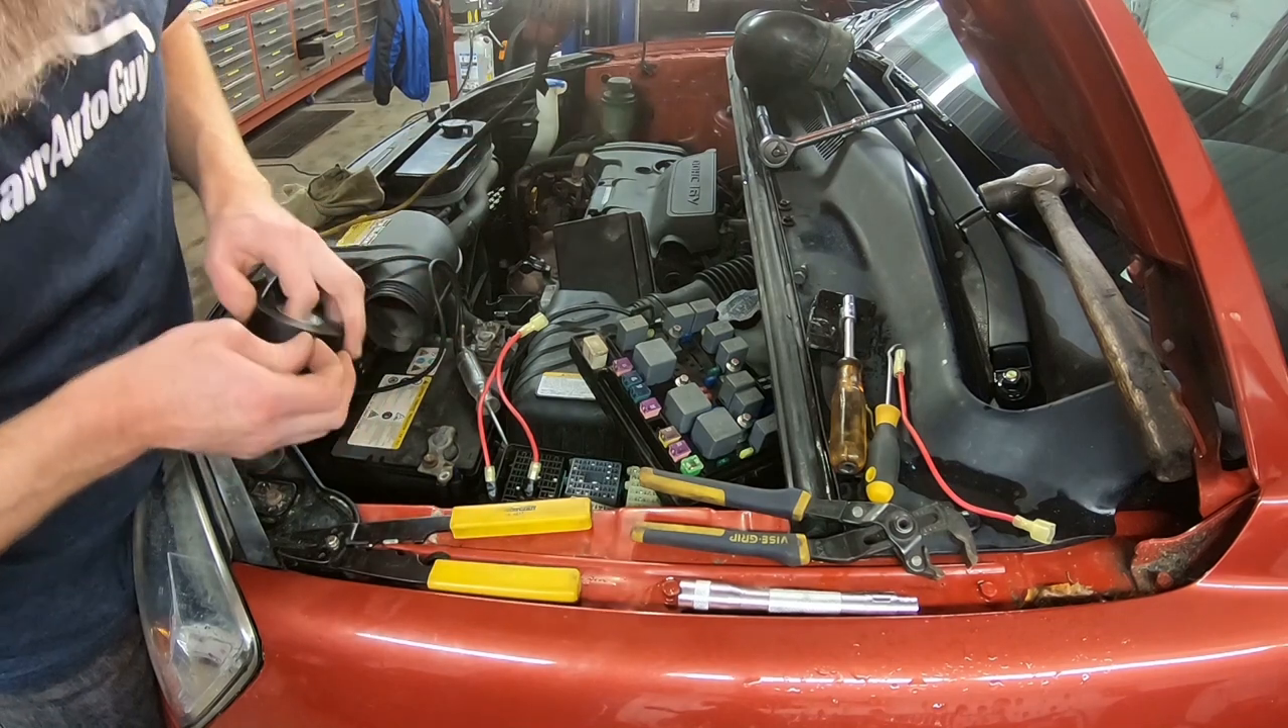So there we have our new wires made up so let's go get them plugged in.